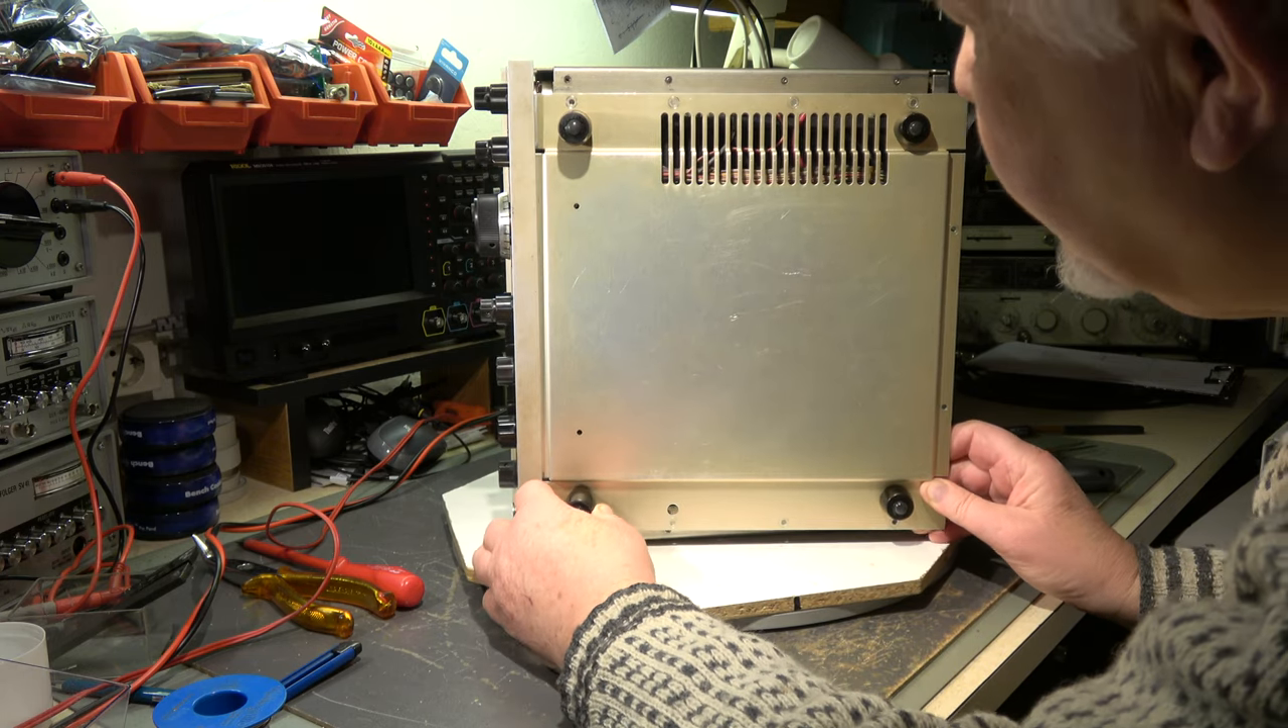New rubbers are installed four rubbers.